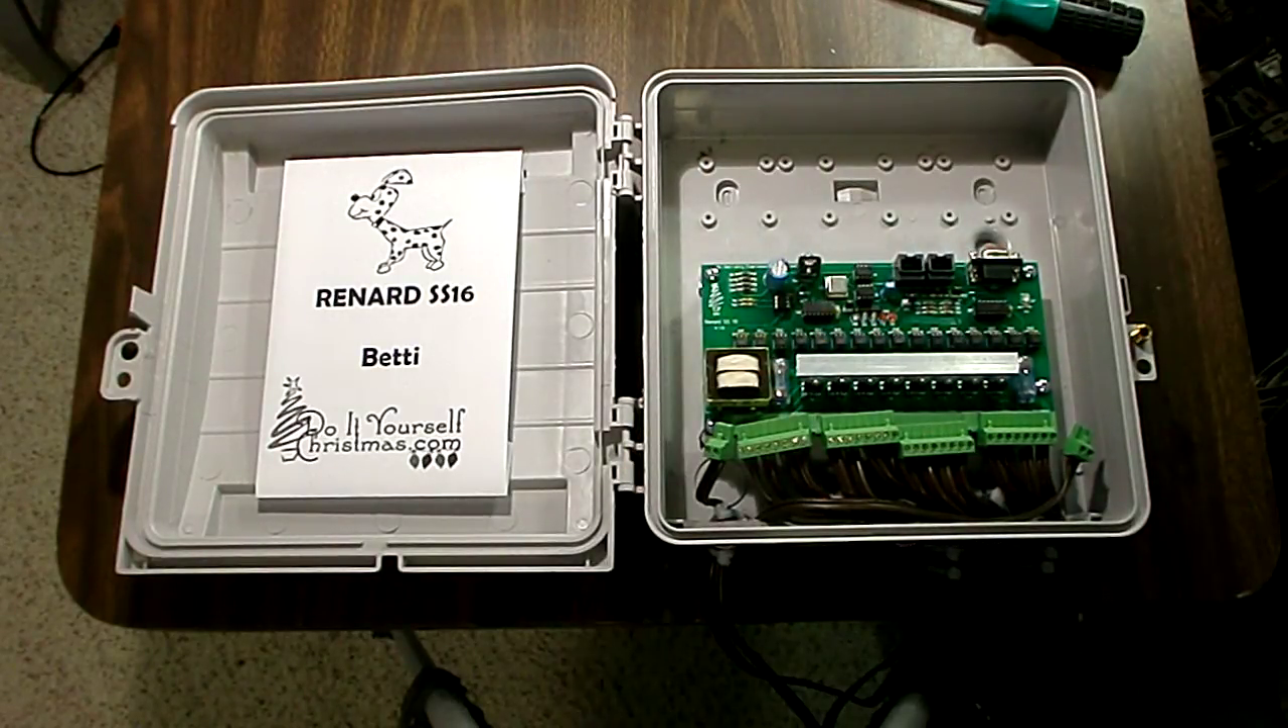So now our PC board is mounted in the case.